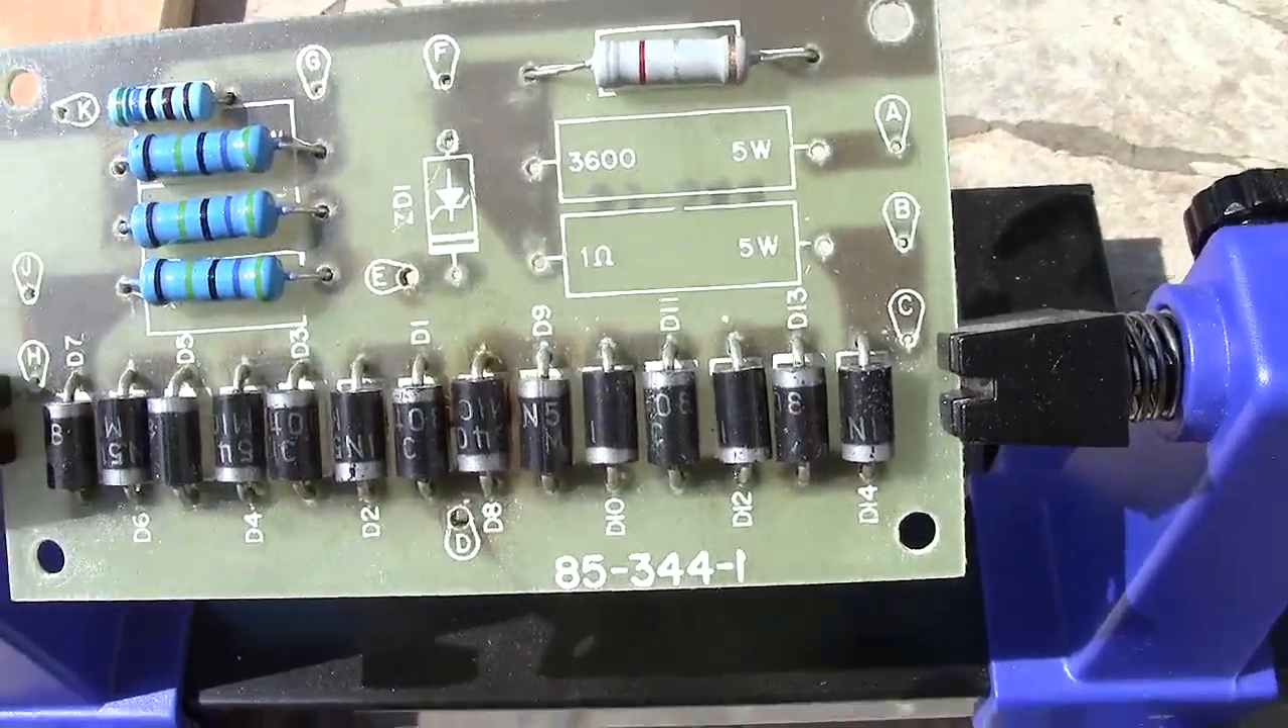I repopulated them with the 5408 3 amp diodes and I replaced all the resistors with metal film resistors and I haven't replaced the 3 .6 K yet and the one ohm.